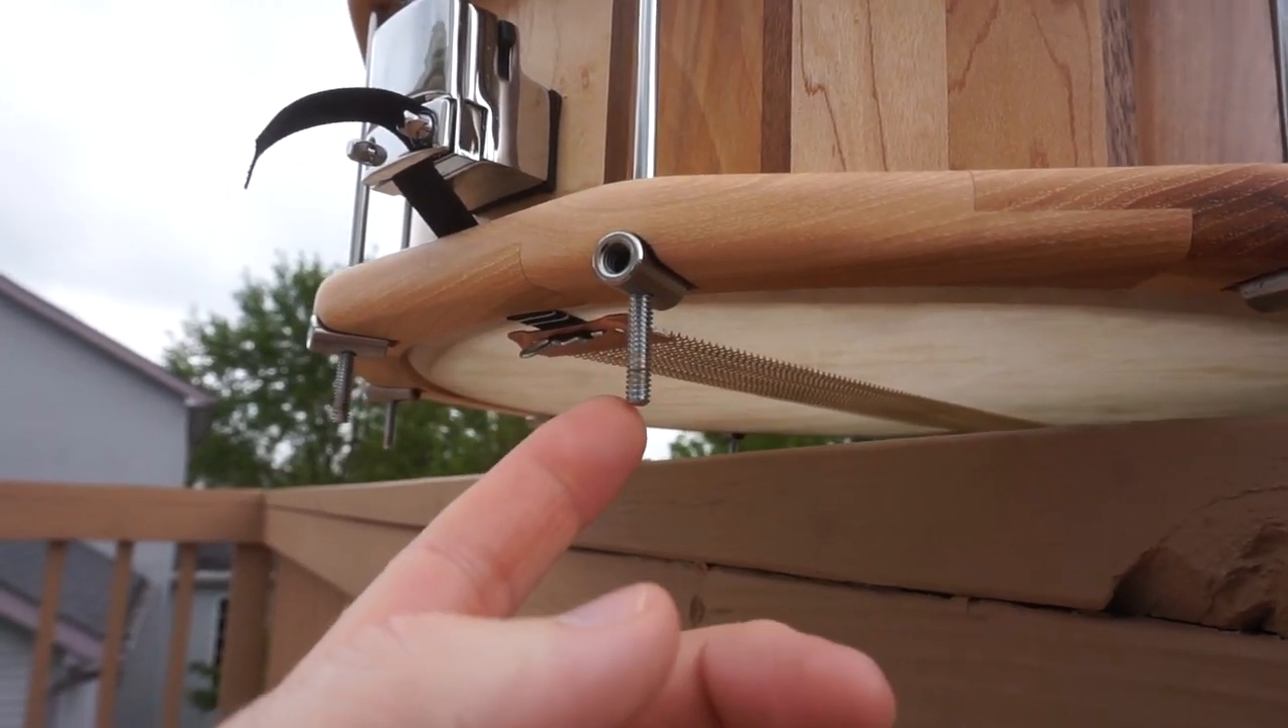The only problem with the single tension system that I have here is that the tension rods protrude significantly below the shell.